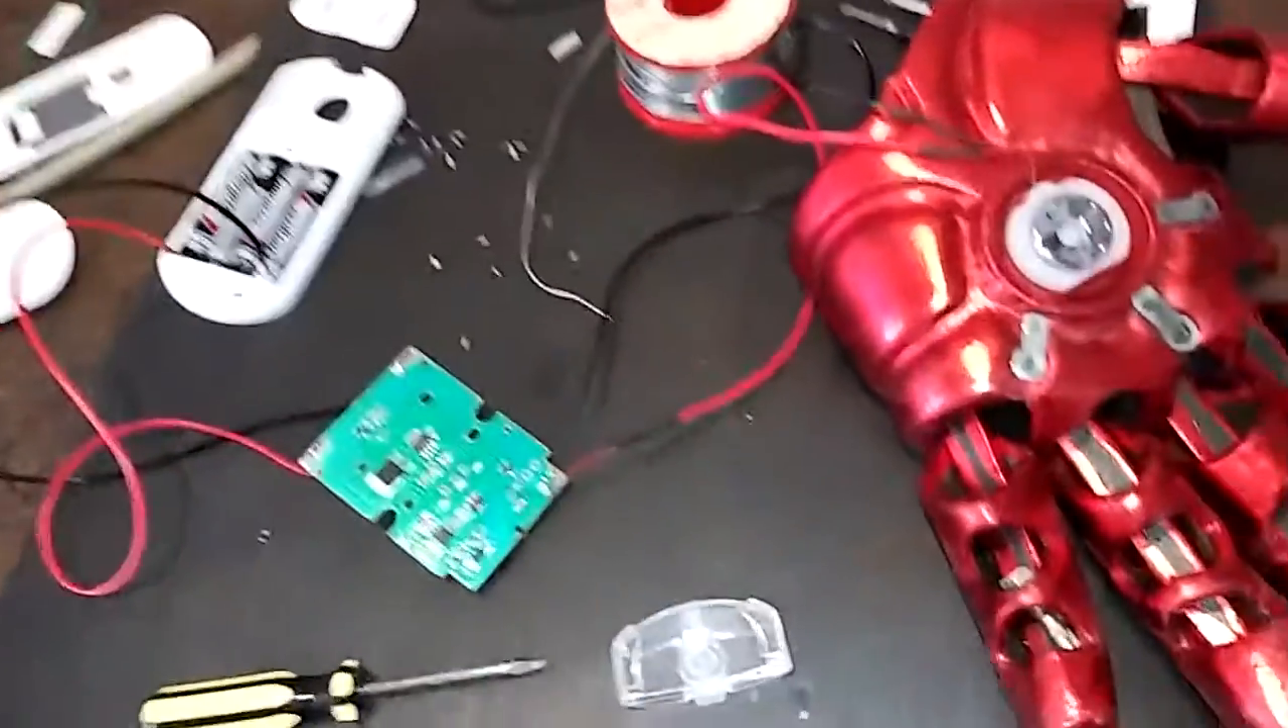Okay here's where I'm at I've taken the unit apart.